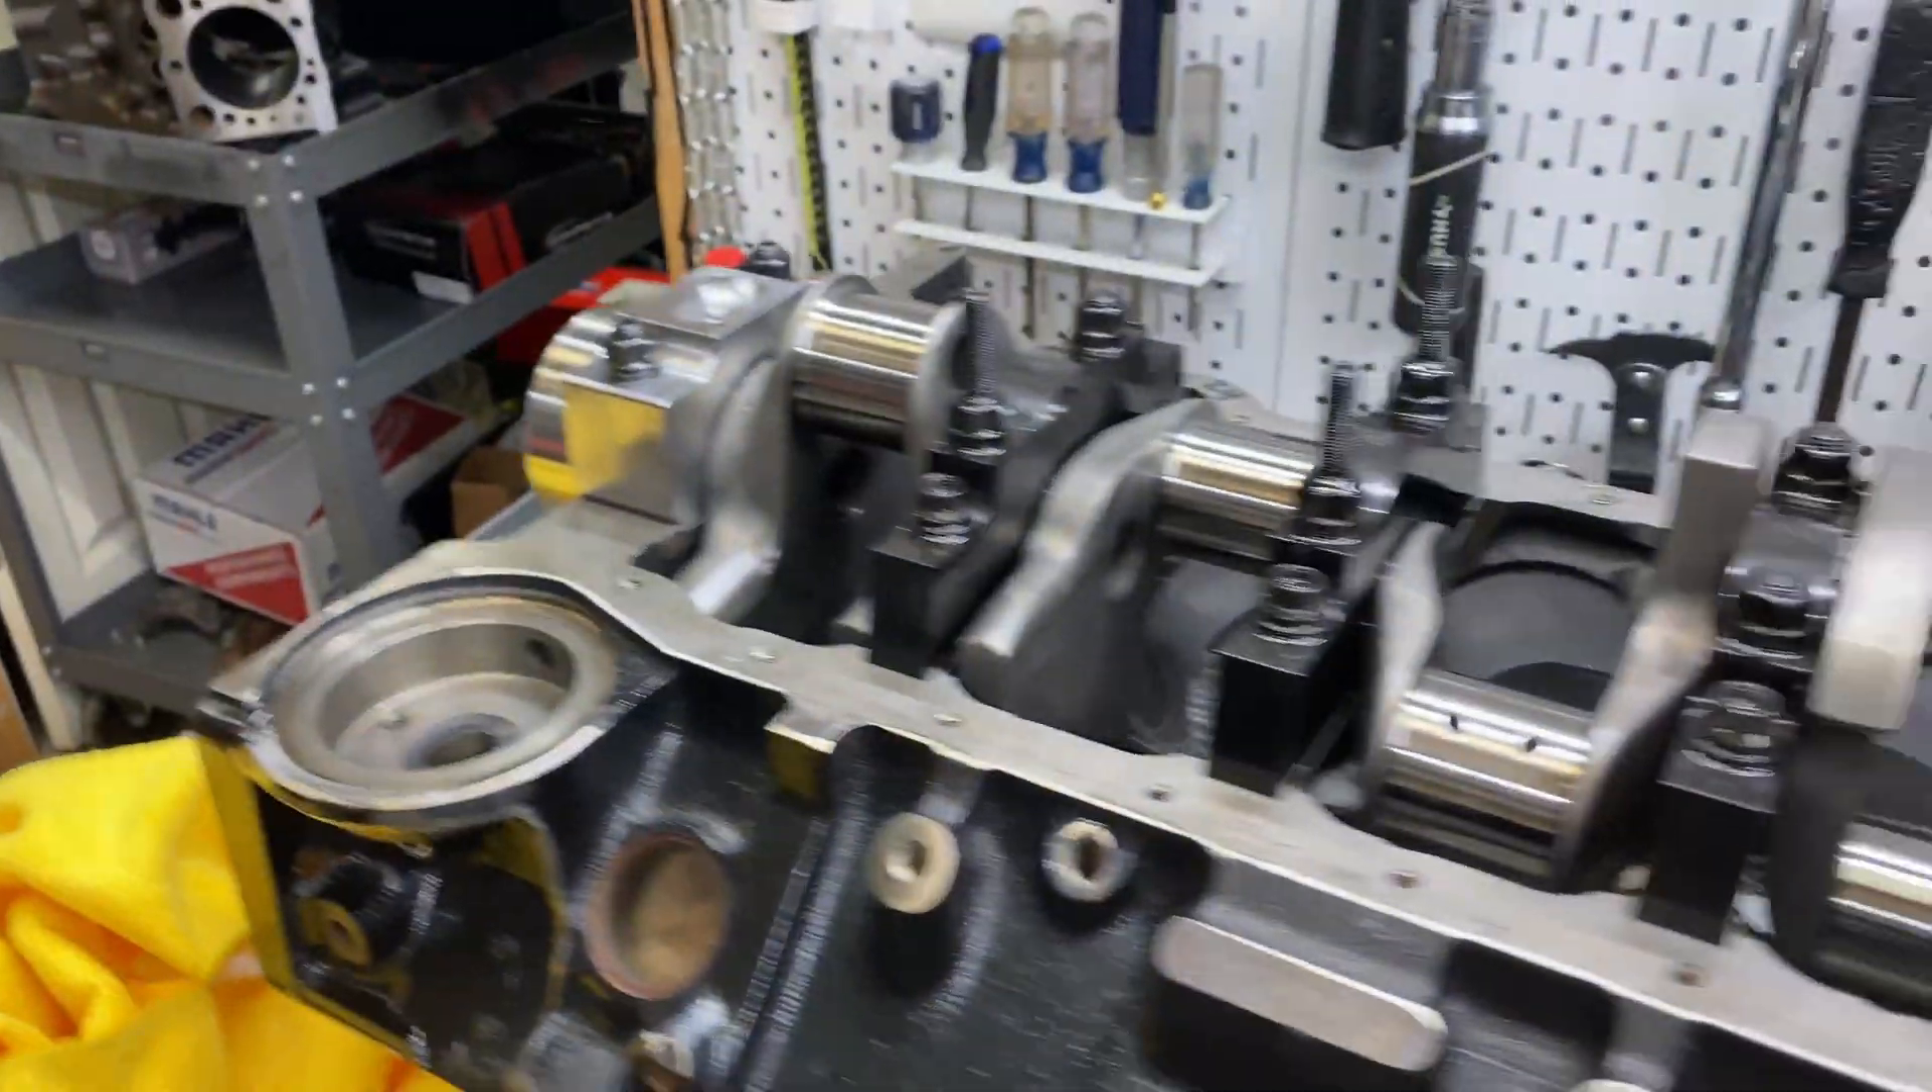I haven't put rods pistons in.